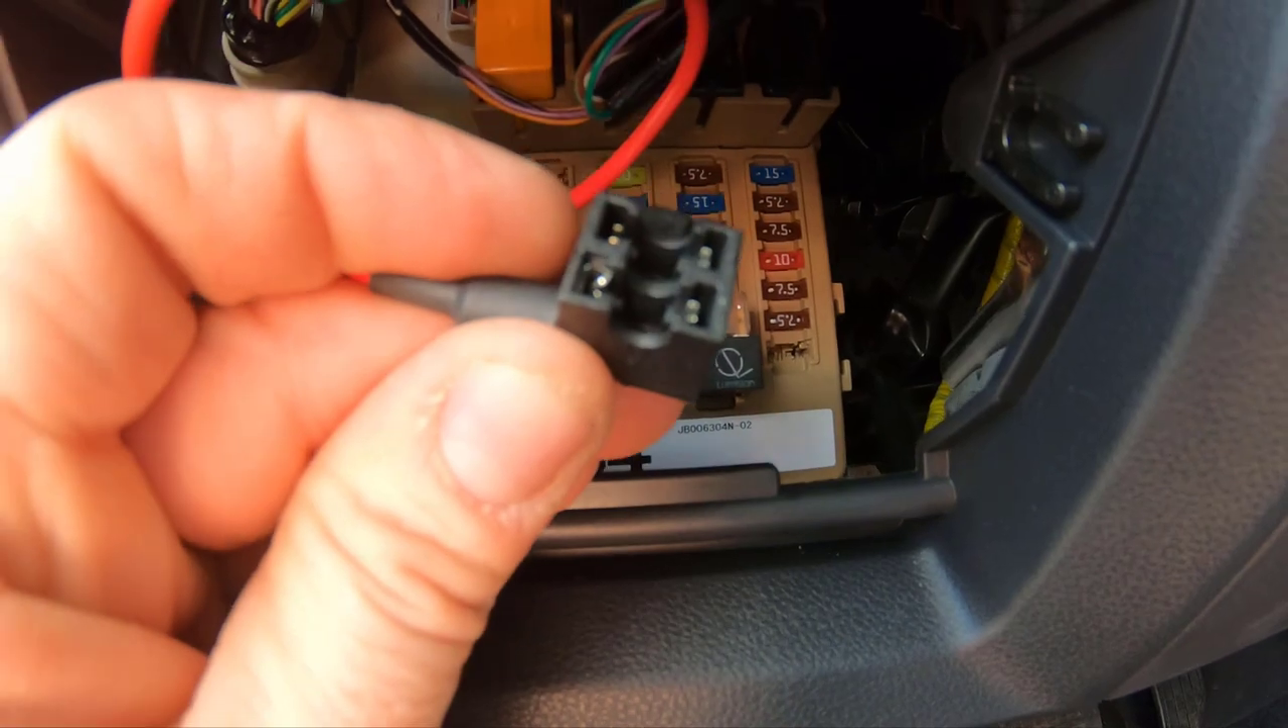Notice I'm leaving the fuse out right now.